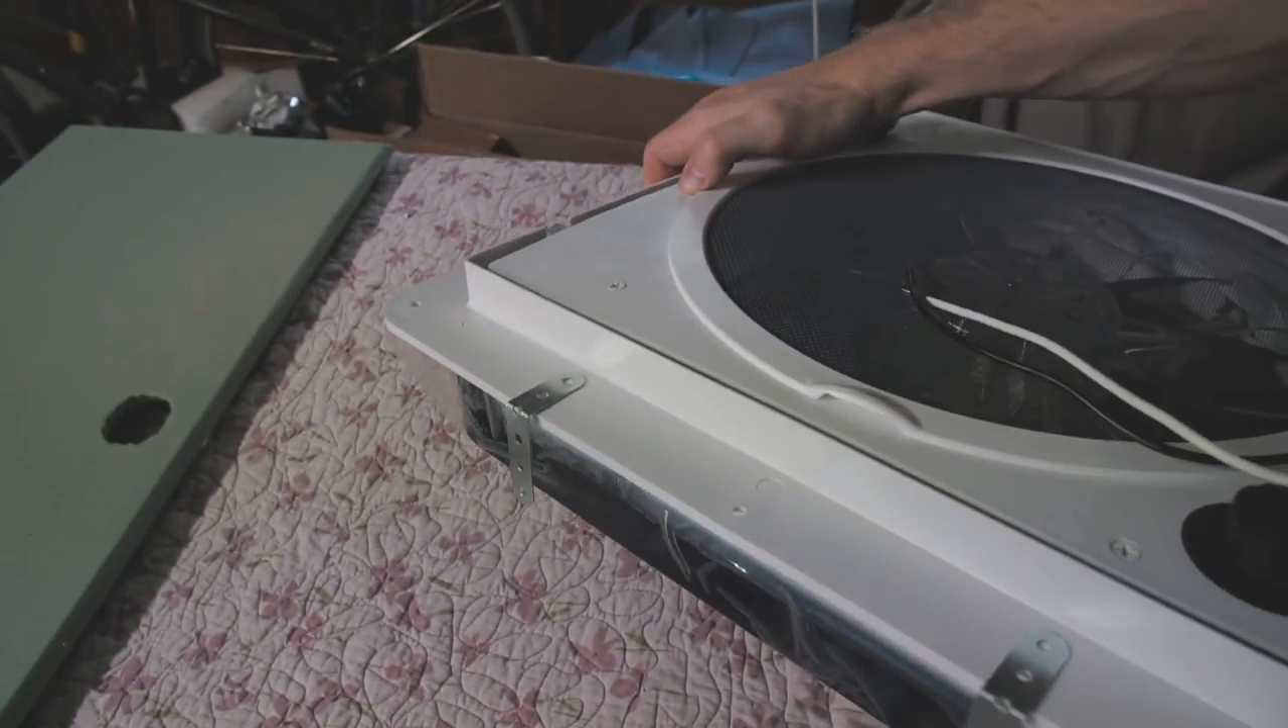Before attaching the fan to the roof, I added these little metal brackets, which I'll explain in a minute.